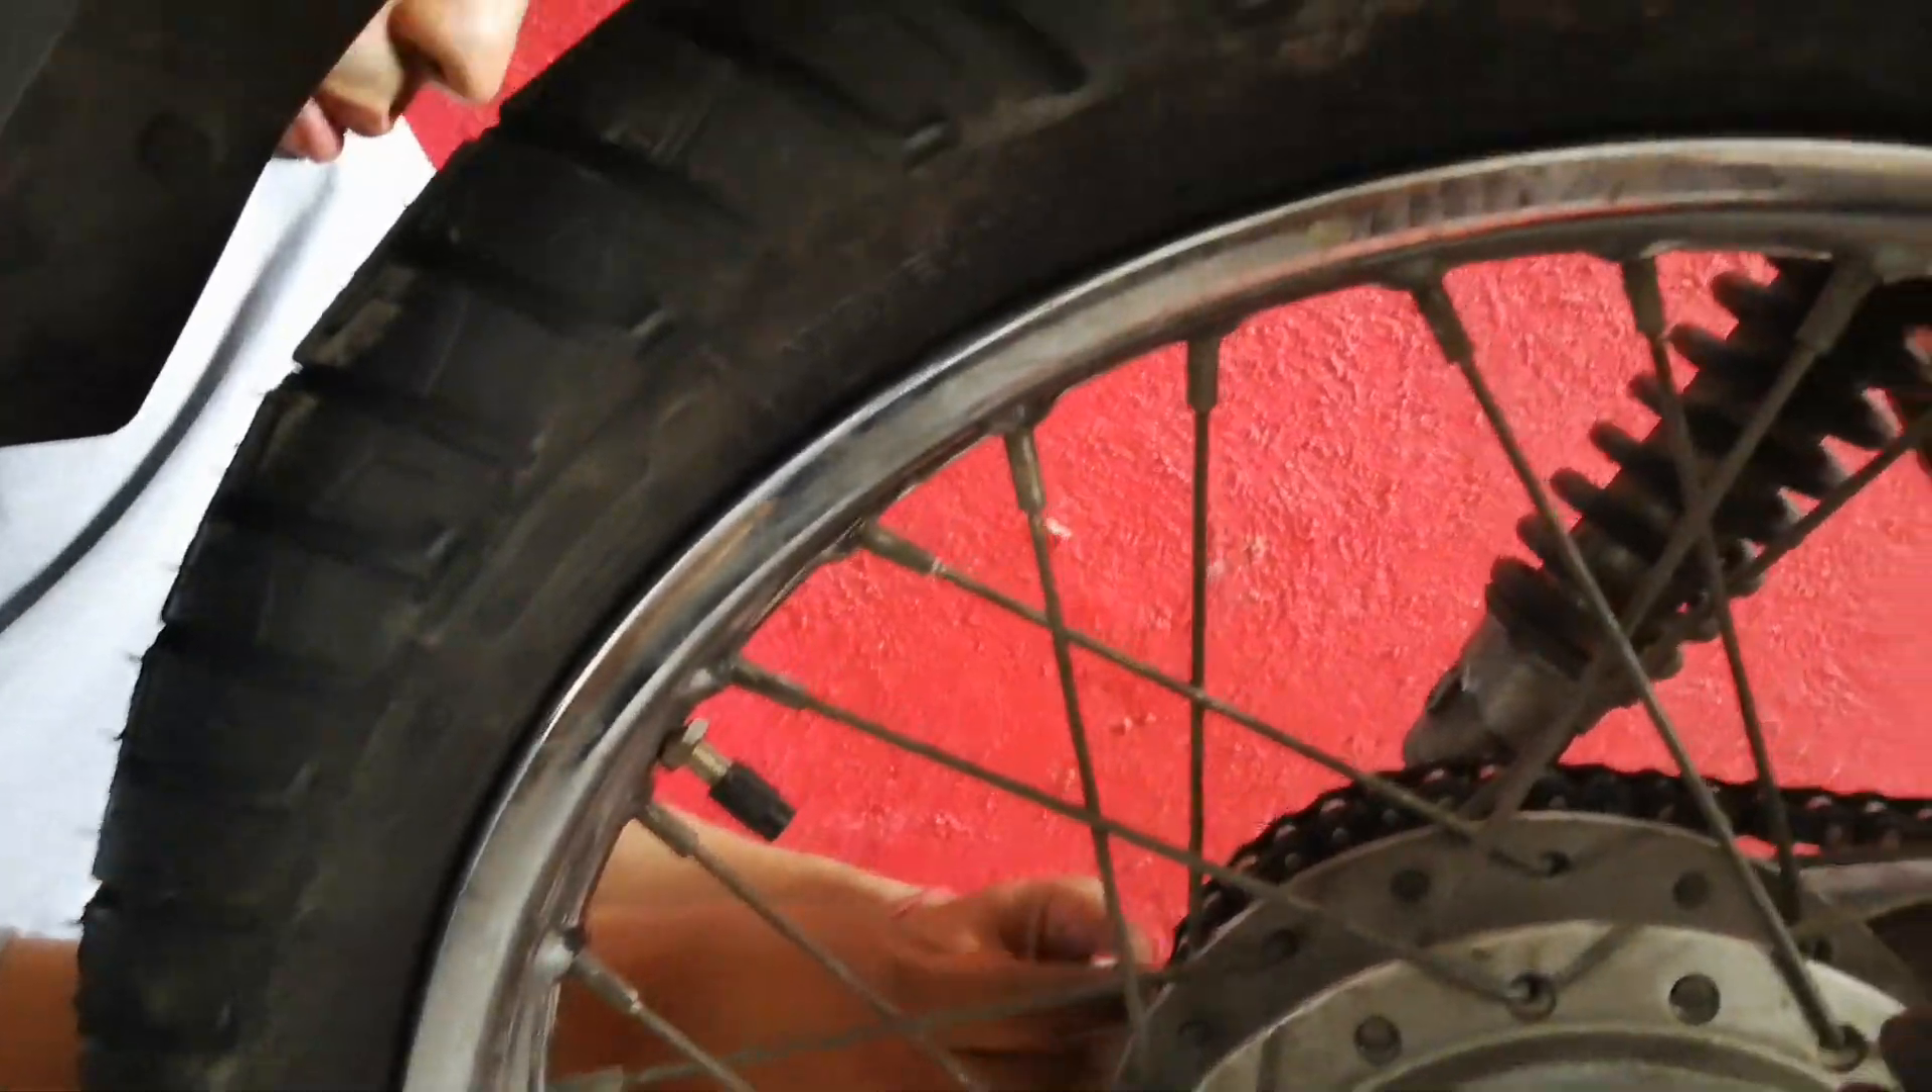Ya quedó instalada la llanta Super mamalona.